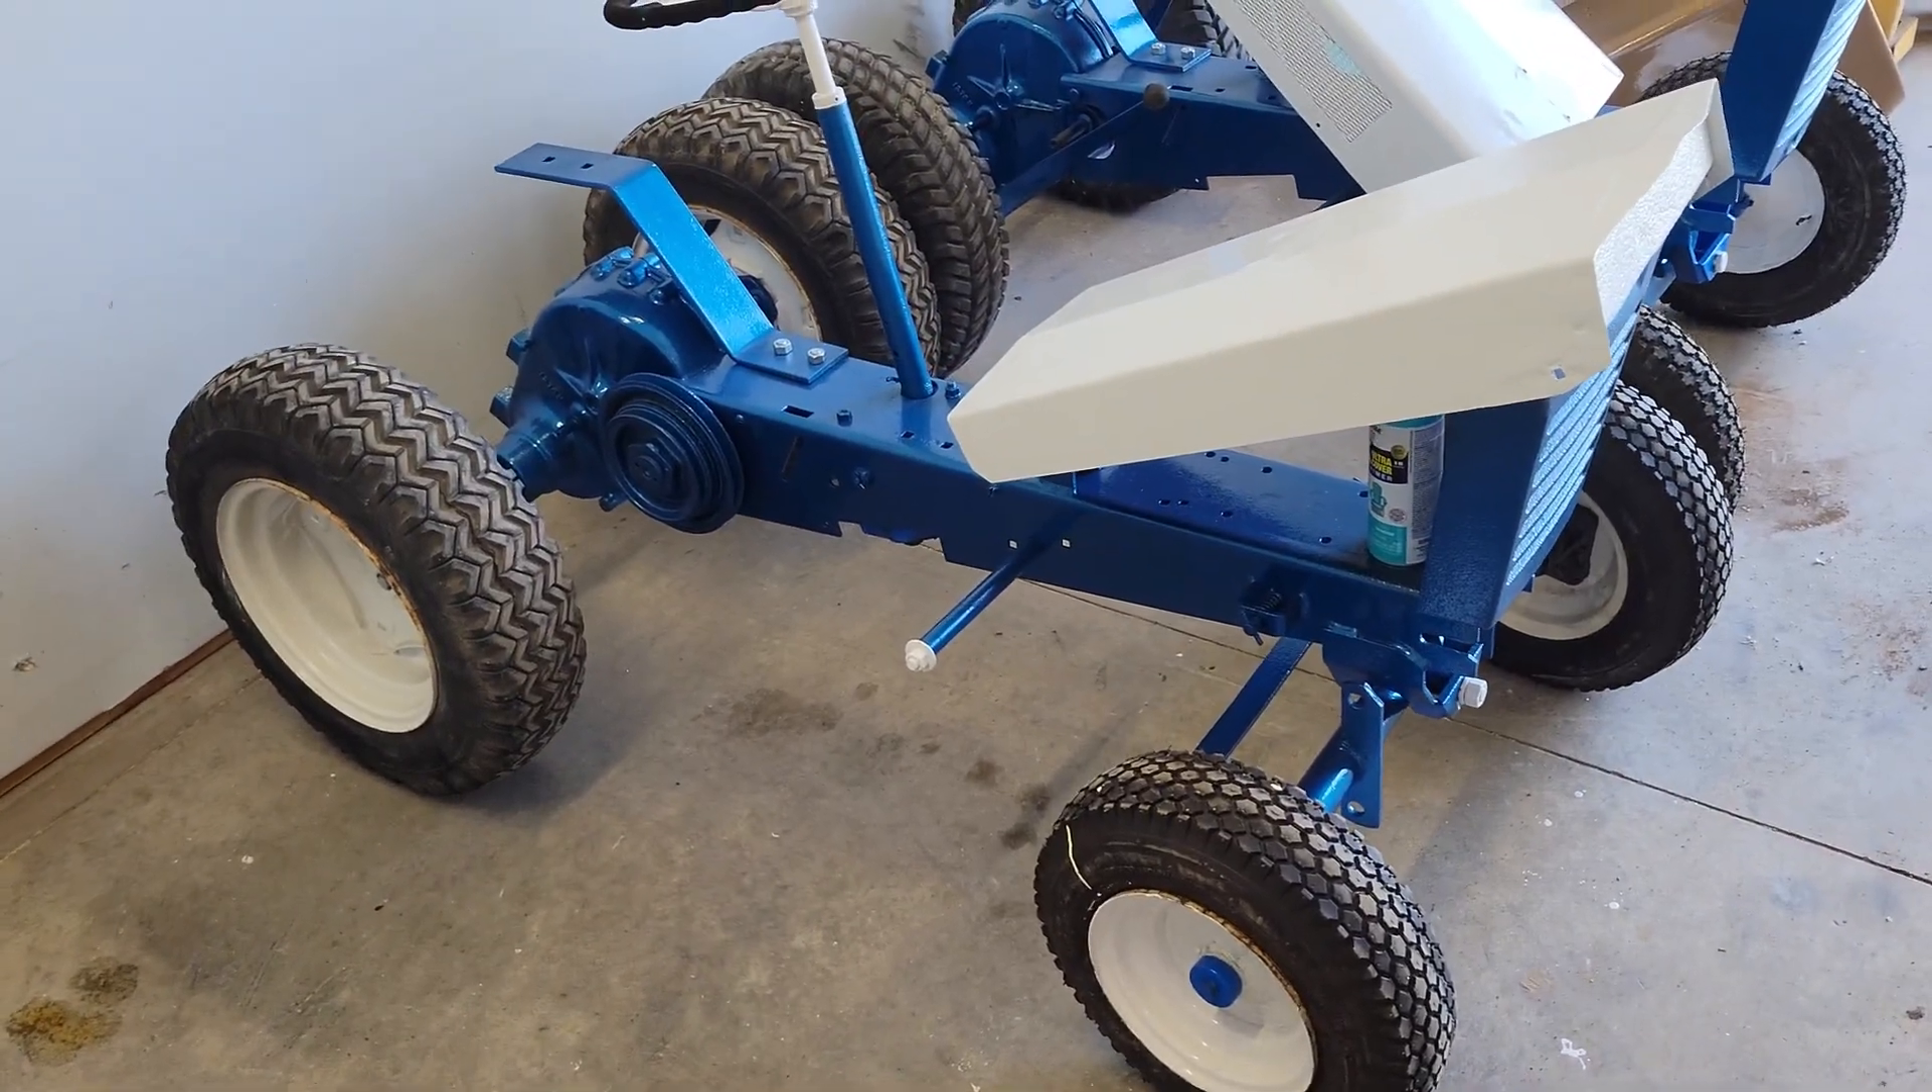So i did get that uh suburban 600 on all four wheels.